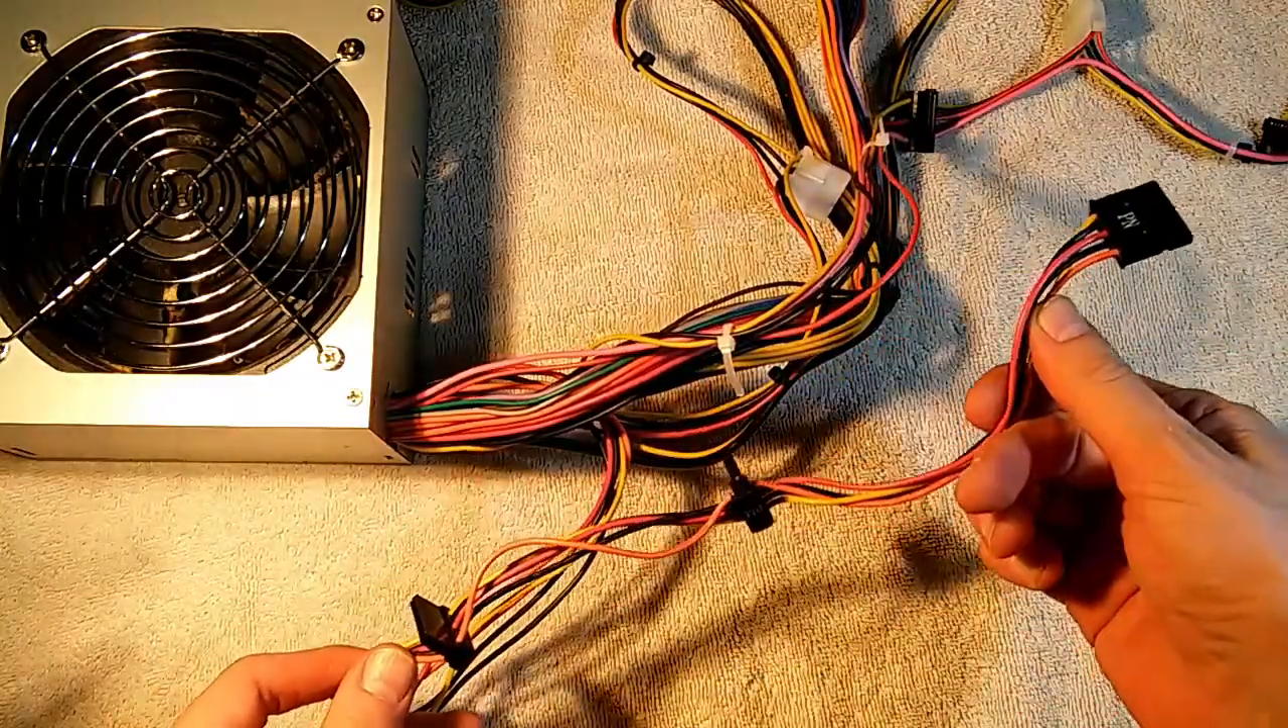We've got our power supply all put back together again.